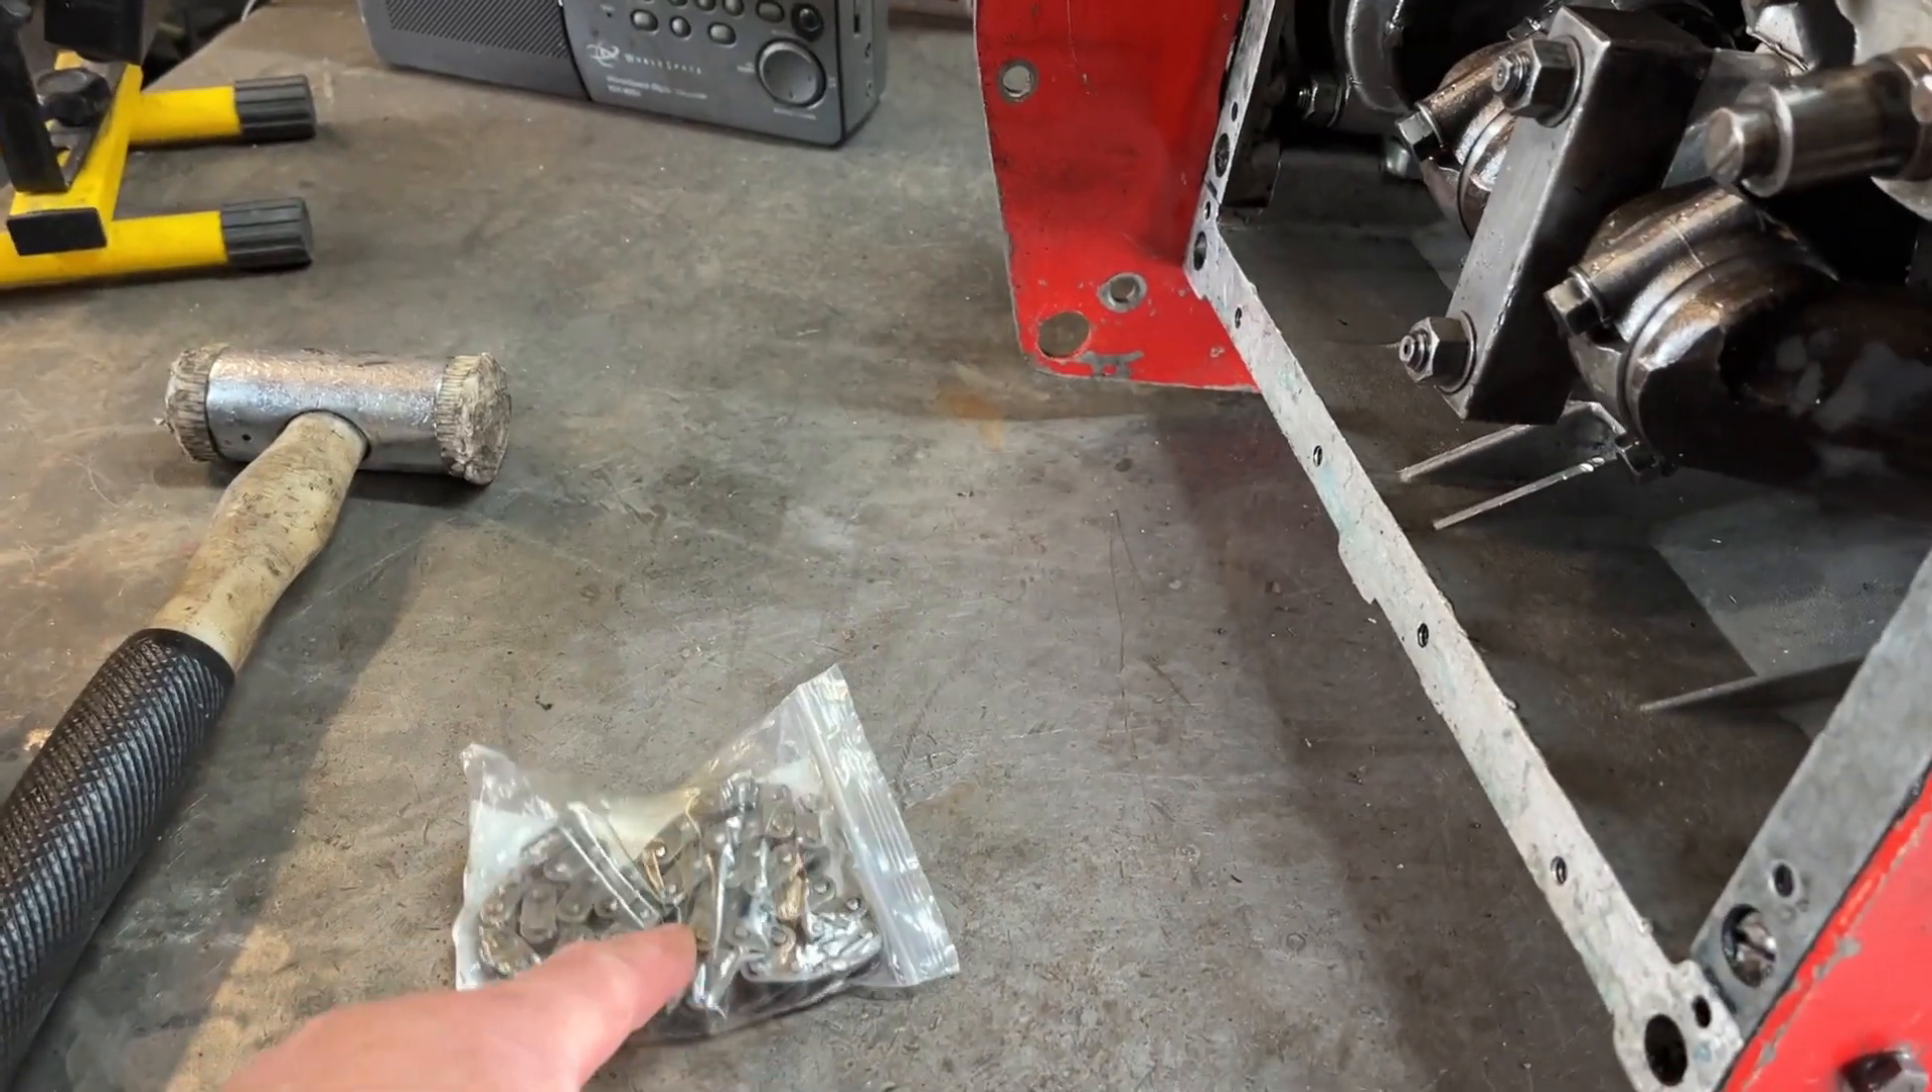Still need to, uh, put the new chain on. New chain, I'll need to soak that in oil.